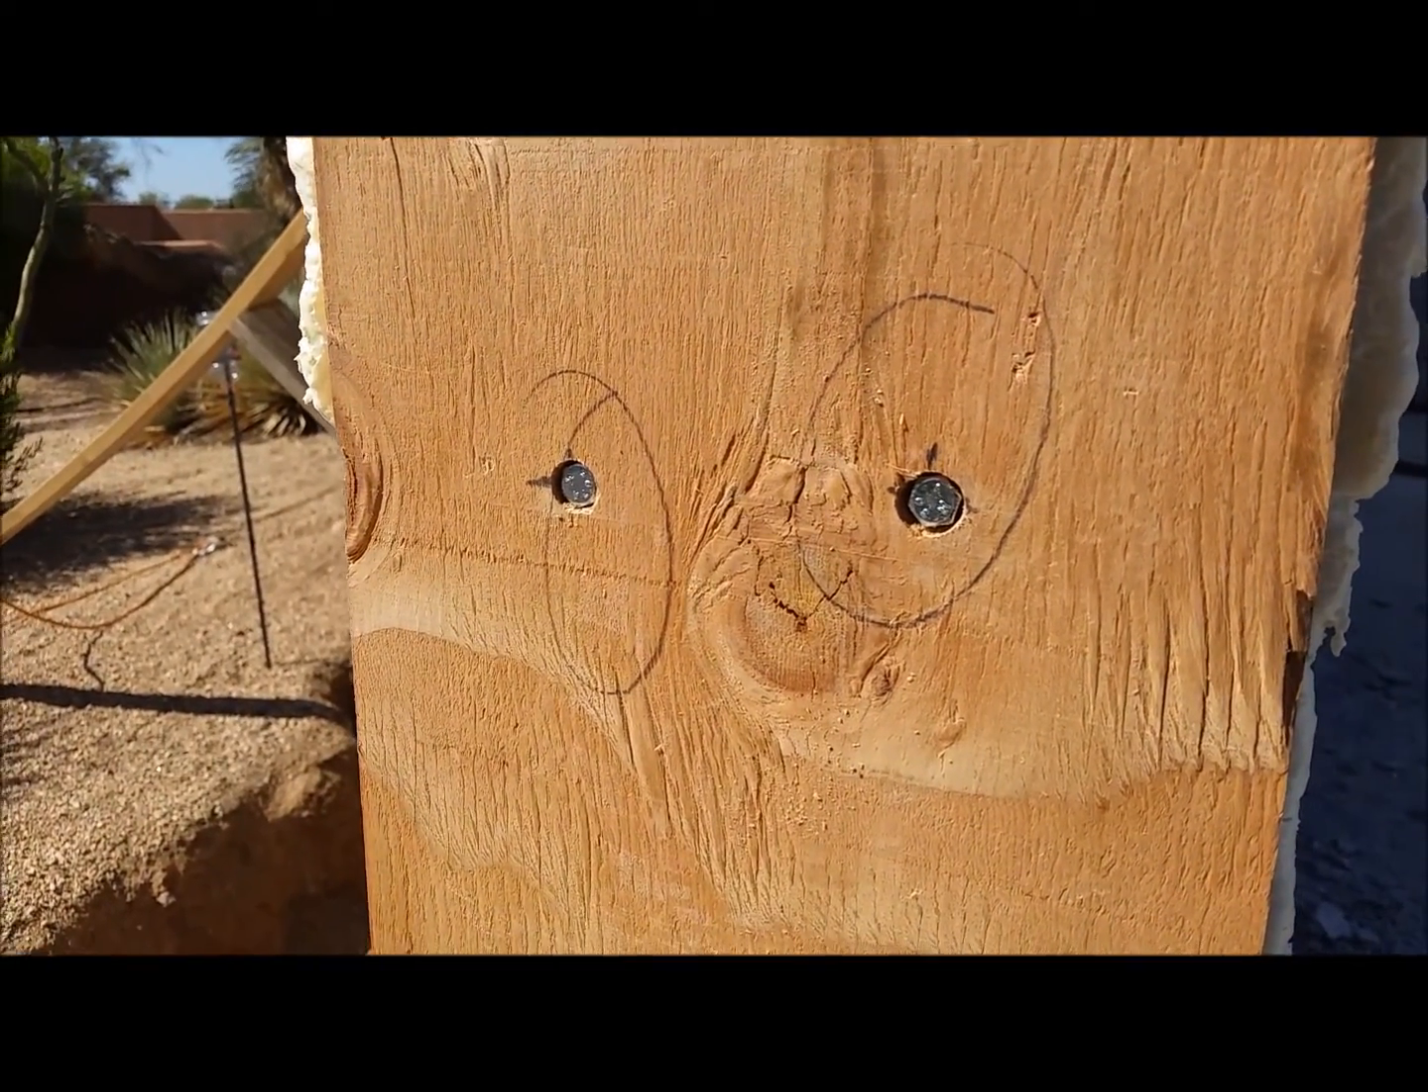You can see the quarter-inch by six-inch lag bolts we countersunk in there.